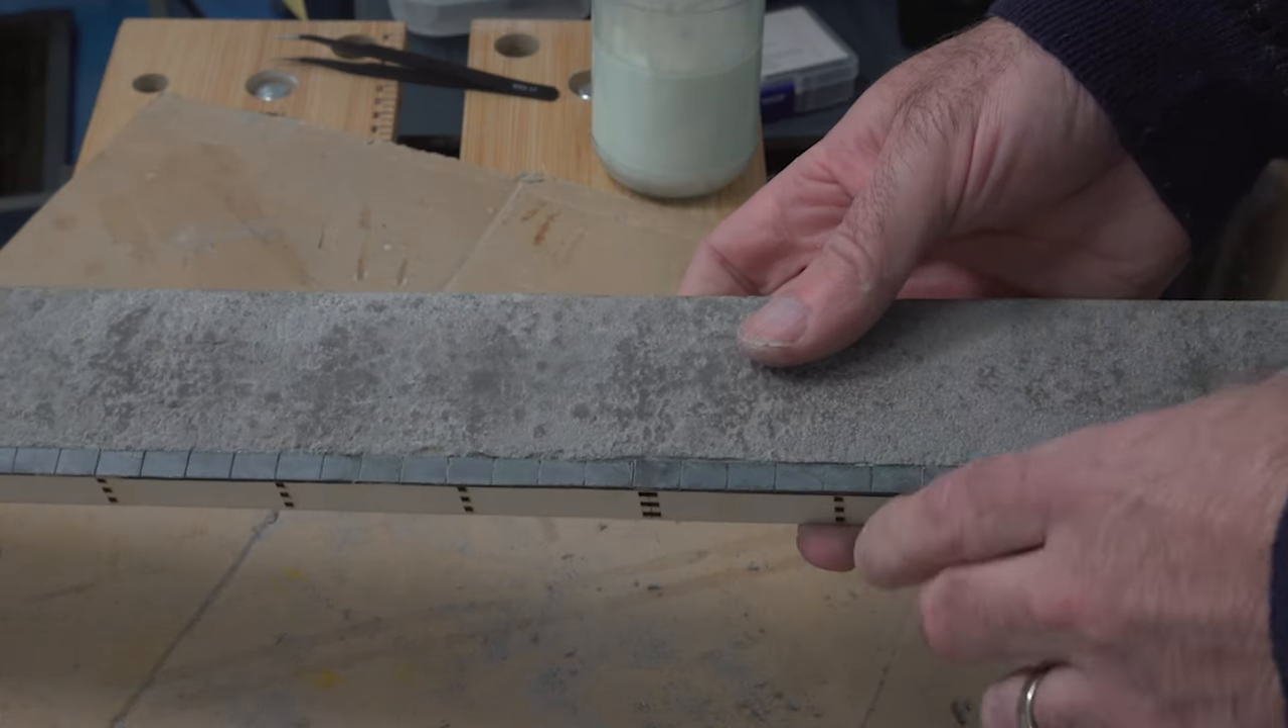So here we are with our paving slabs along as the edging.